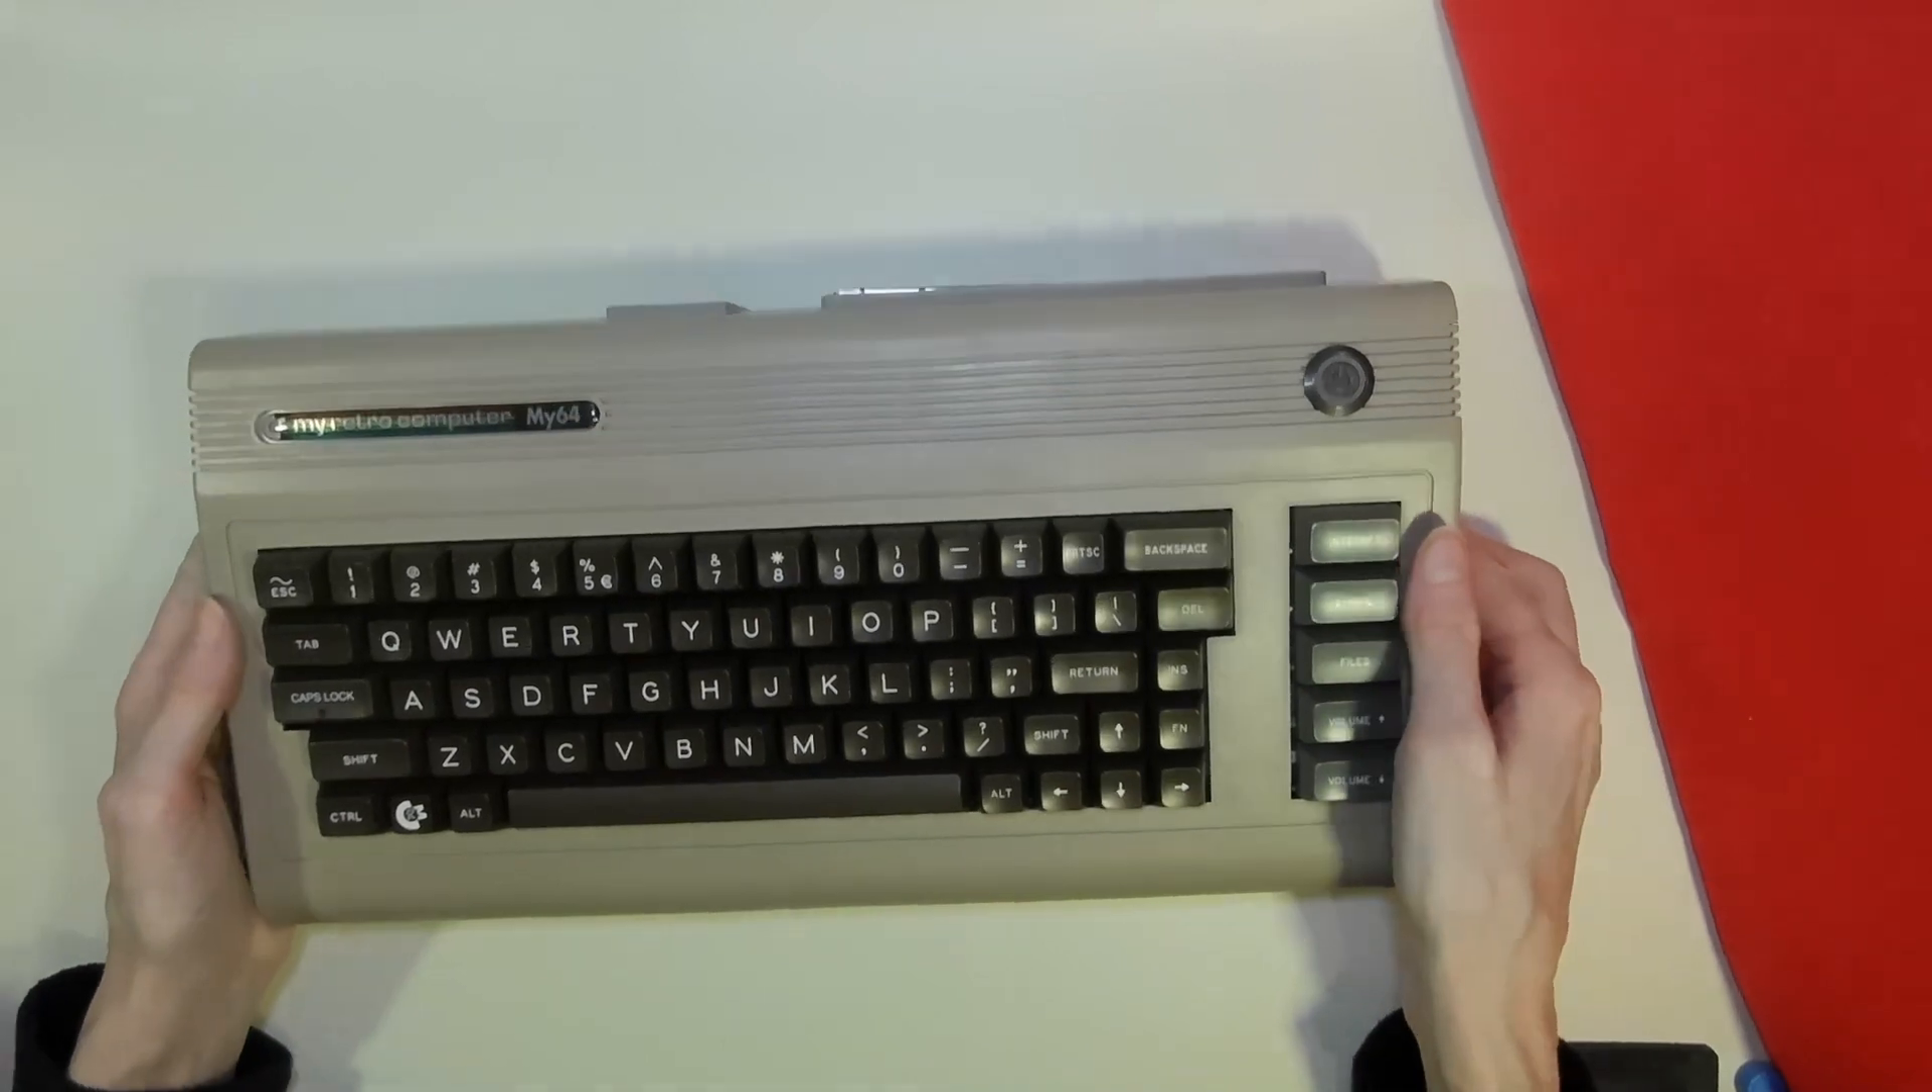So here we have the case all closed up and ready to be powered up for the first time and to have windows installed on it.